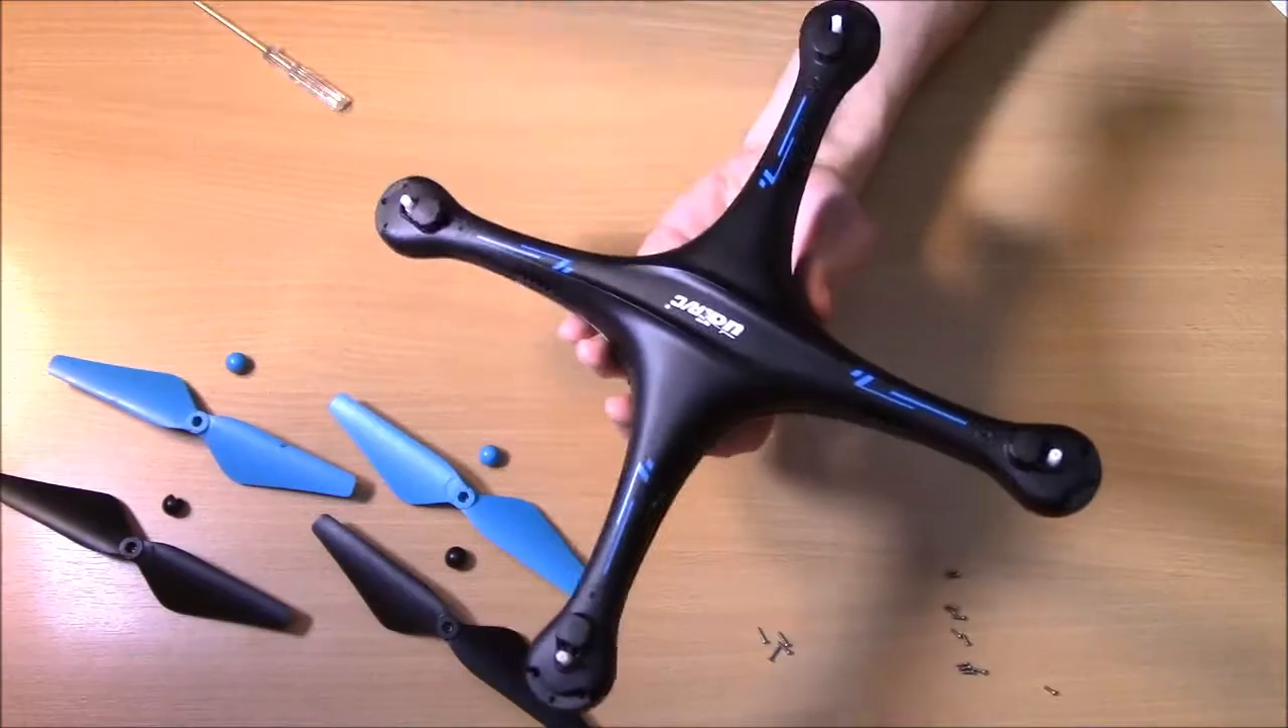All right, so I got all the propellers off and you're going to want to keep them separate.